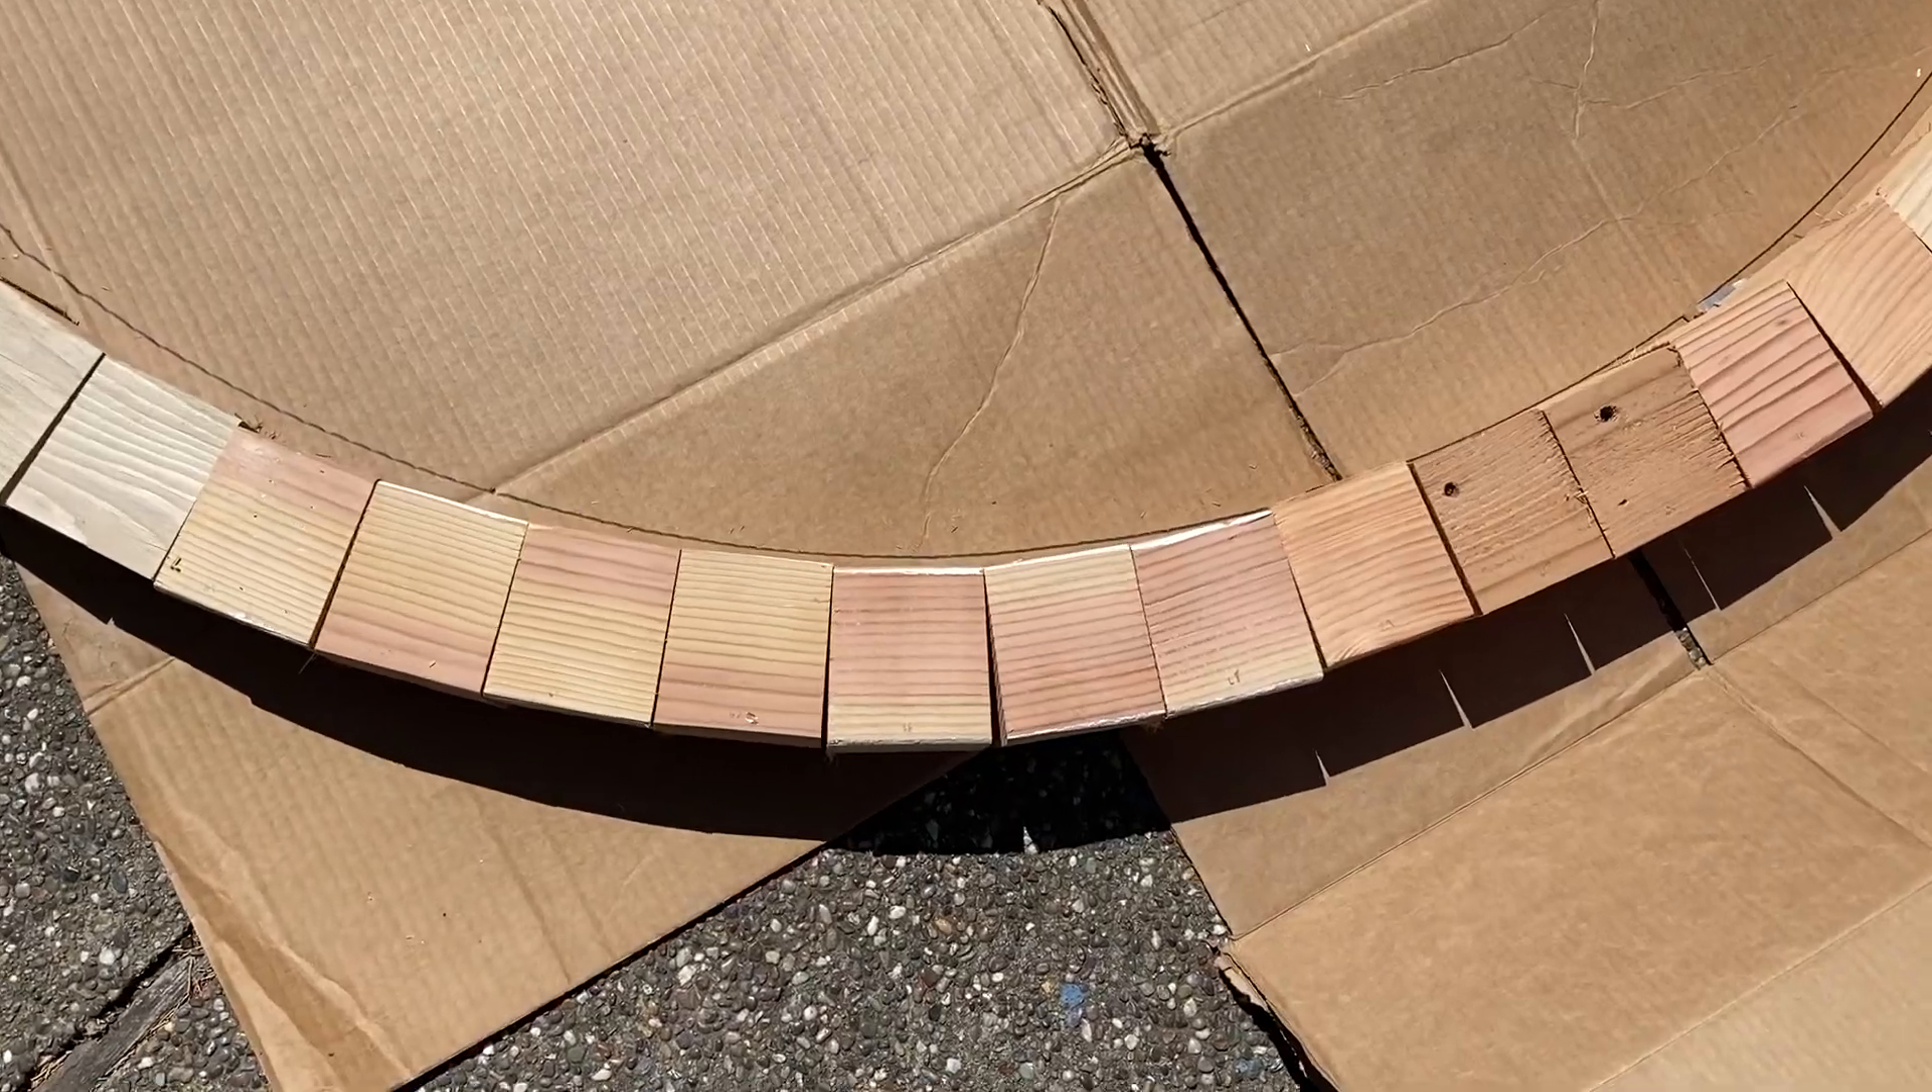Here's how it looked like after I put it together which I was much more satisfied with although not perfect there were still some gaps in between.